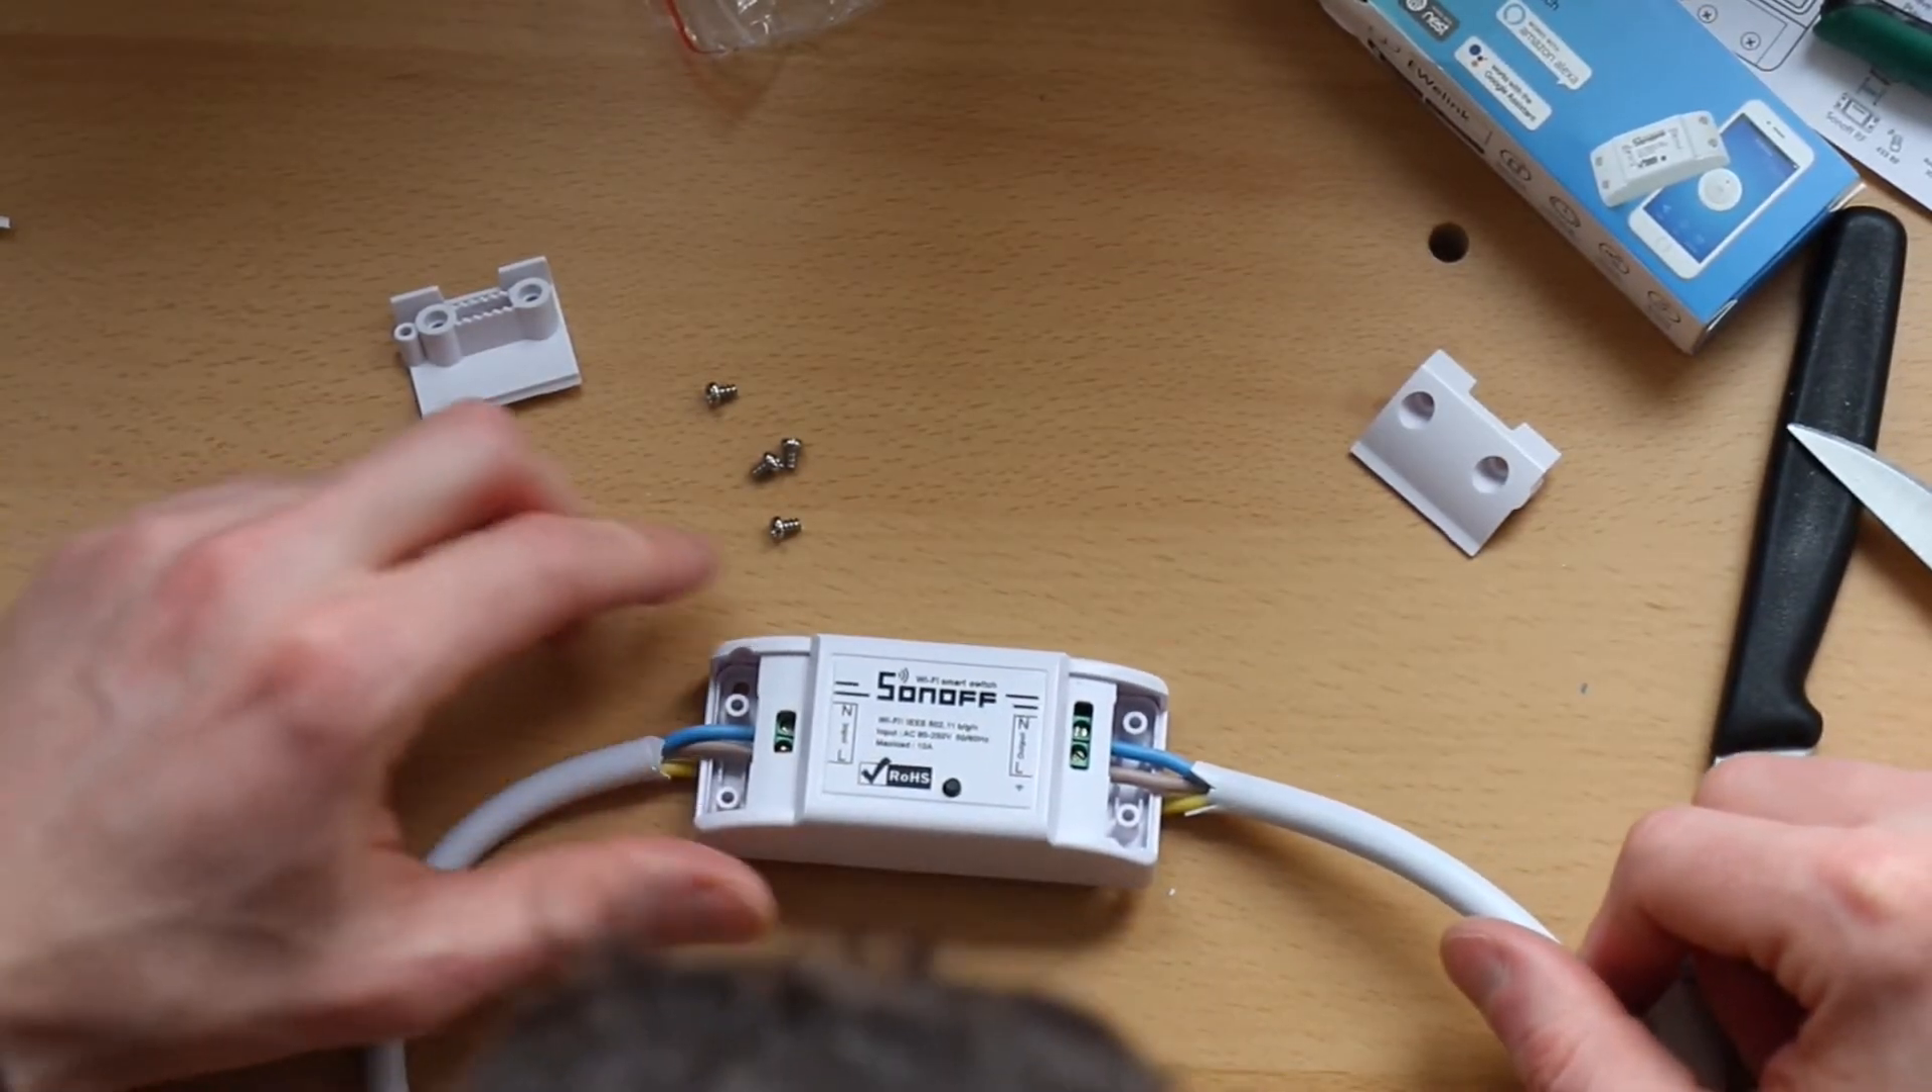So we have a solid connection now all right so now the cables are attached and the final part is to put this which secures a bit more the cables inside with the screws that came with it.